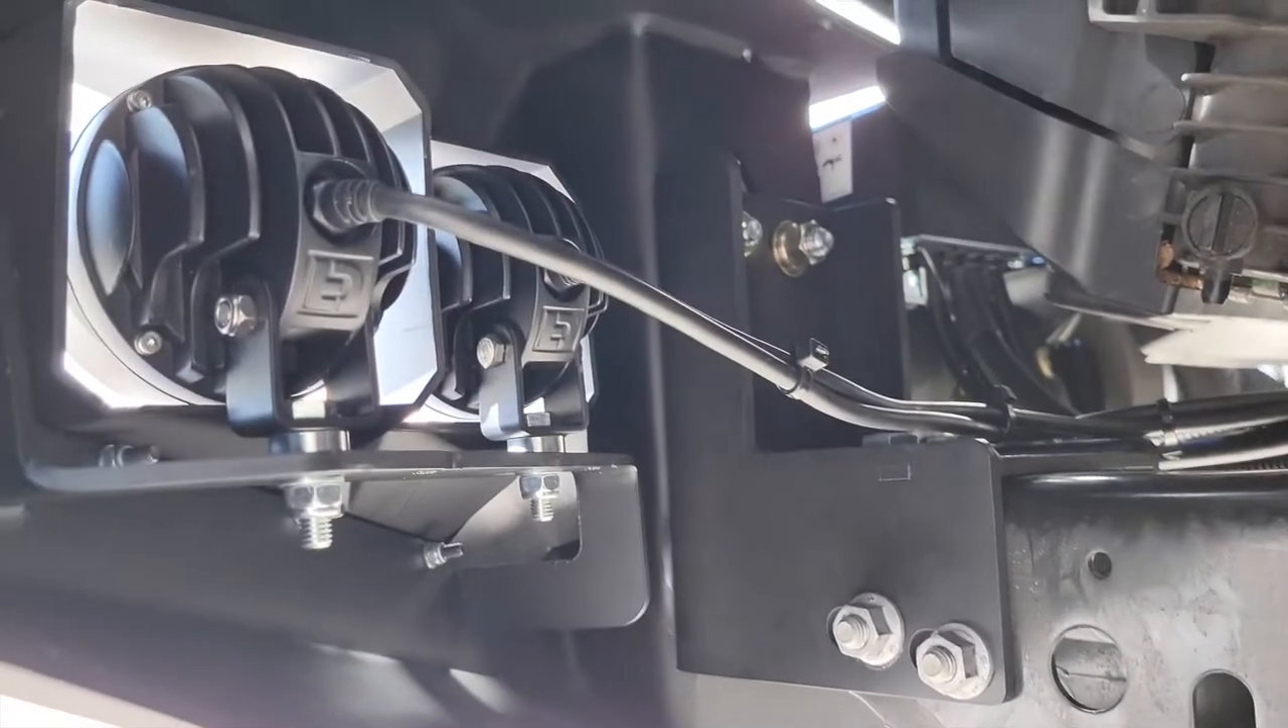So here are the two pods installed in the fog pocket on this Warn HD bumper and I'm just gonna give you a quick sneak peek behind the bumper here to show you guys how nicely those pods fit up.